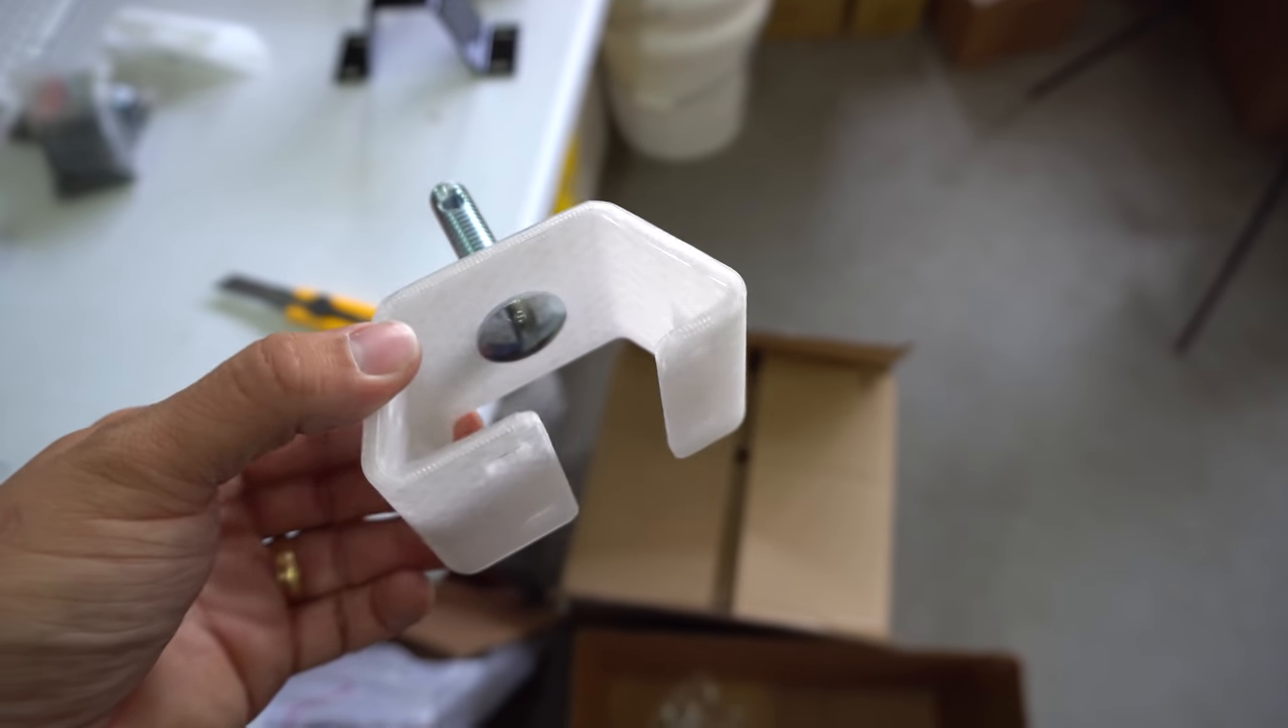Um, and here's the, here's the other bracket with the carriage bolt pushed through it.